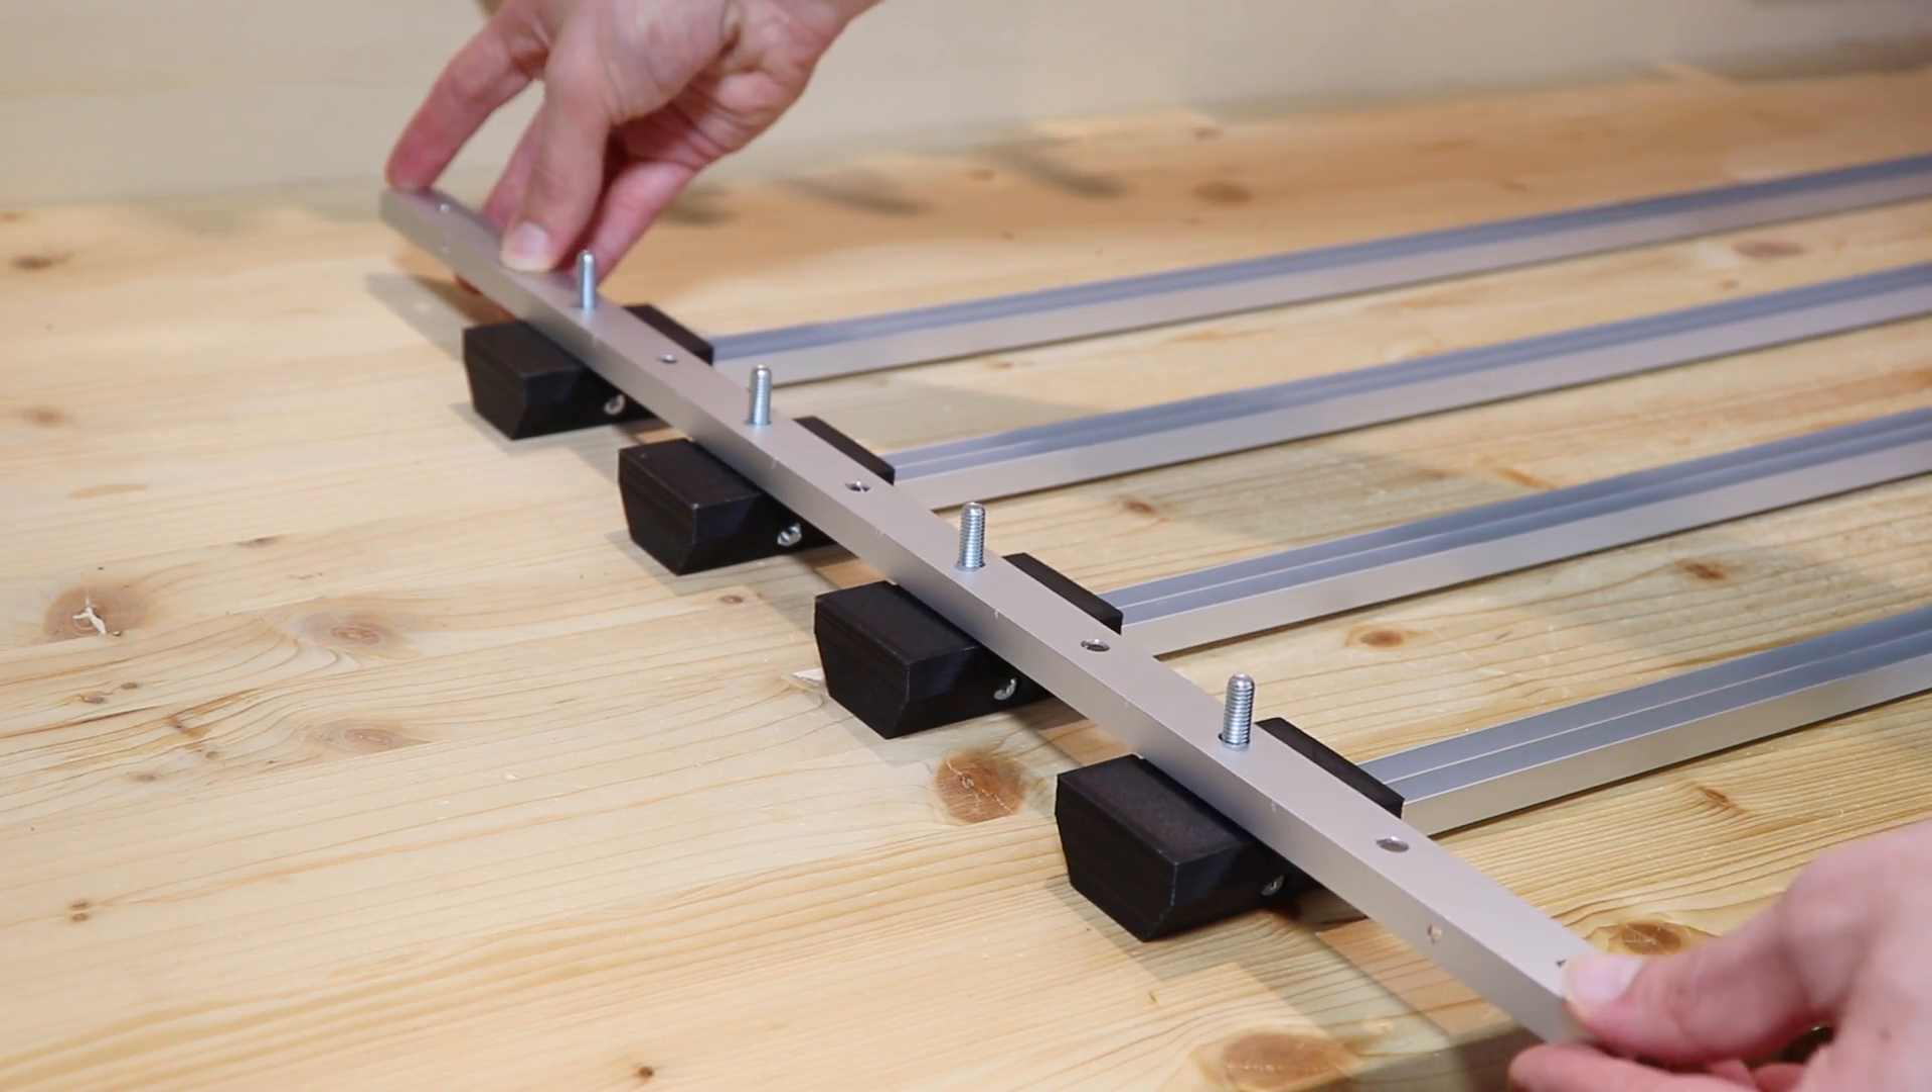Ho infilato le viti delle quattro lampade nei fori del profilo di alluminio.